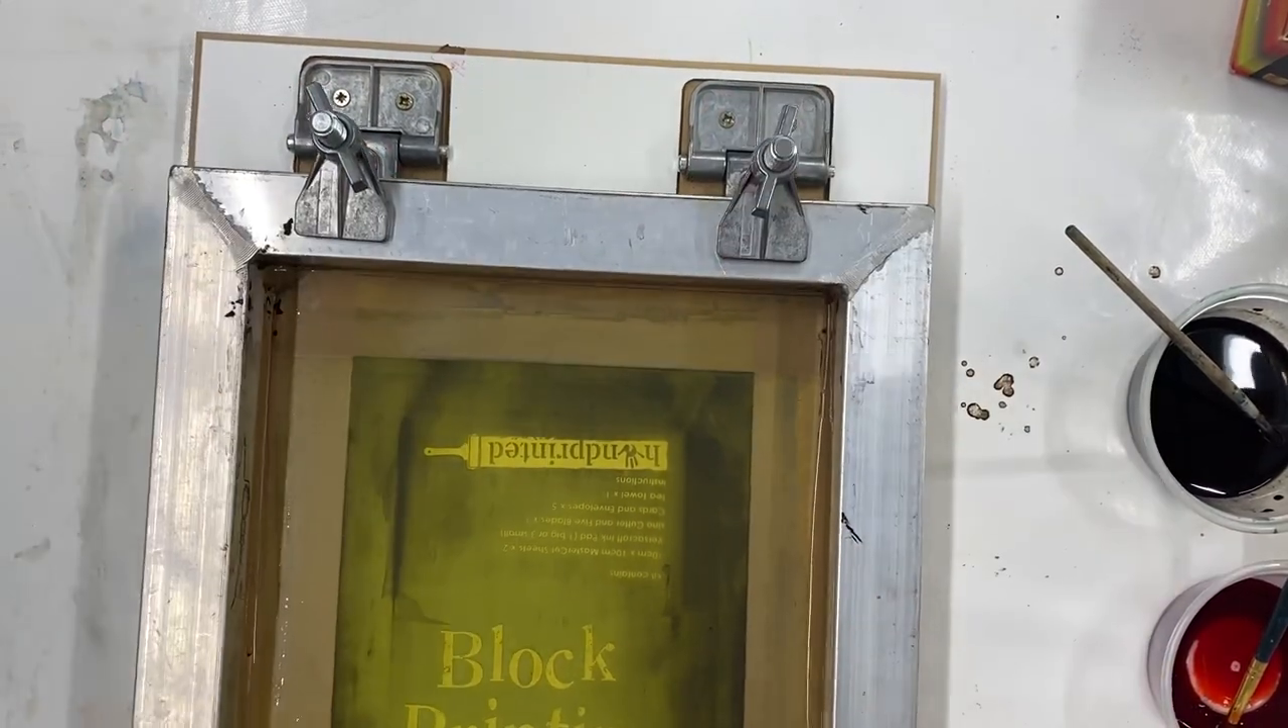I'm attaching my screen to a screen printing board and a pair of hinge clamps. So I've screwed down my hinge clamps to attach my screen.